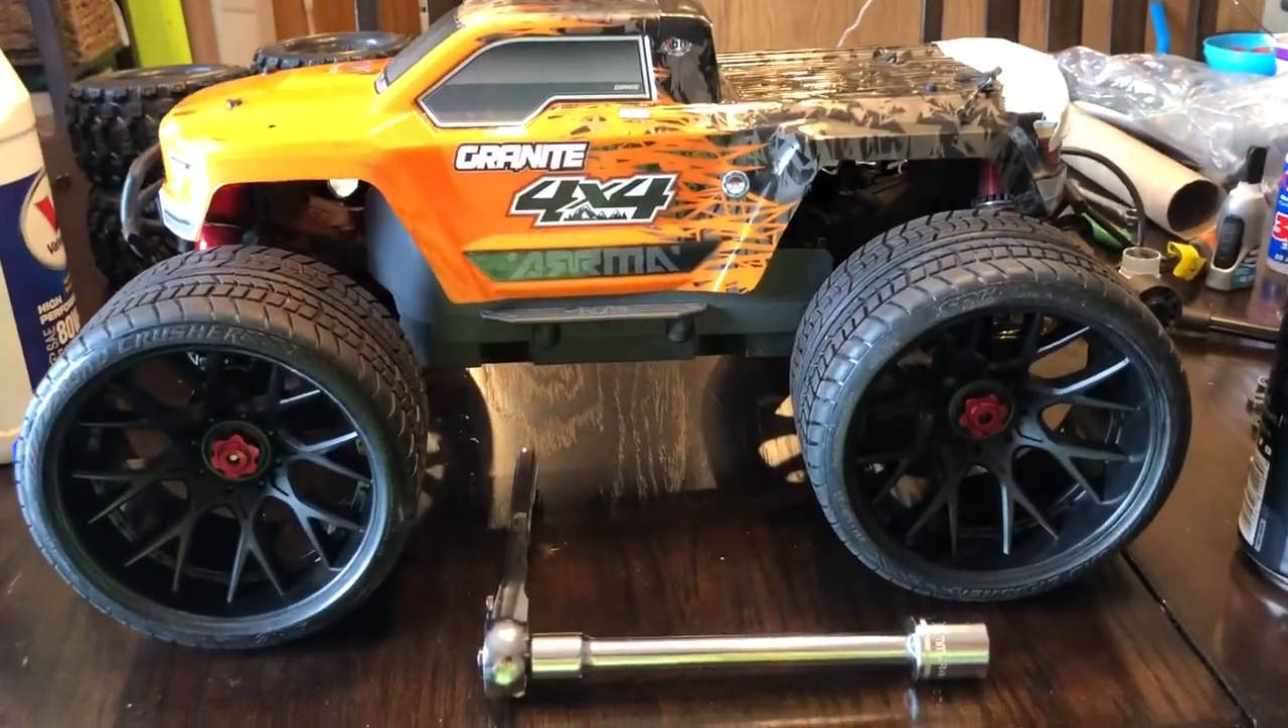Look at those tires on there.